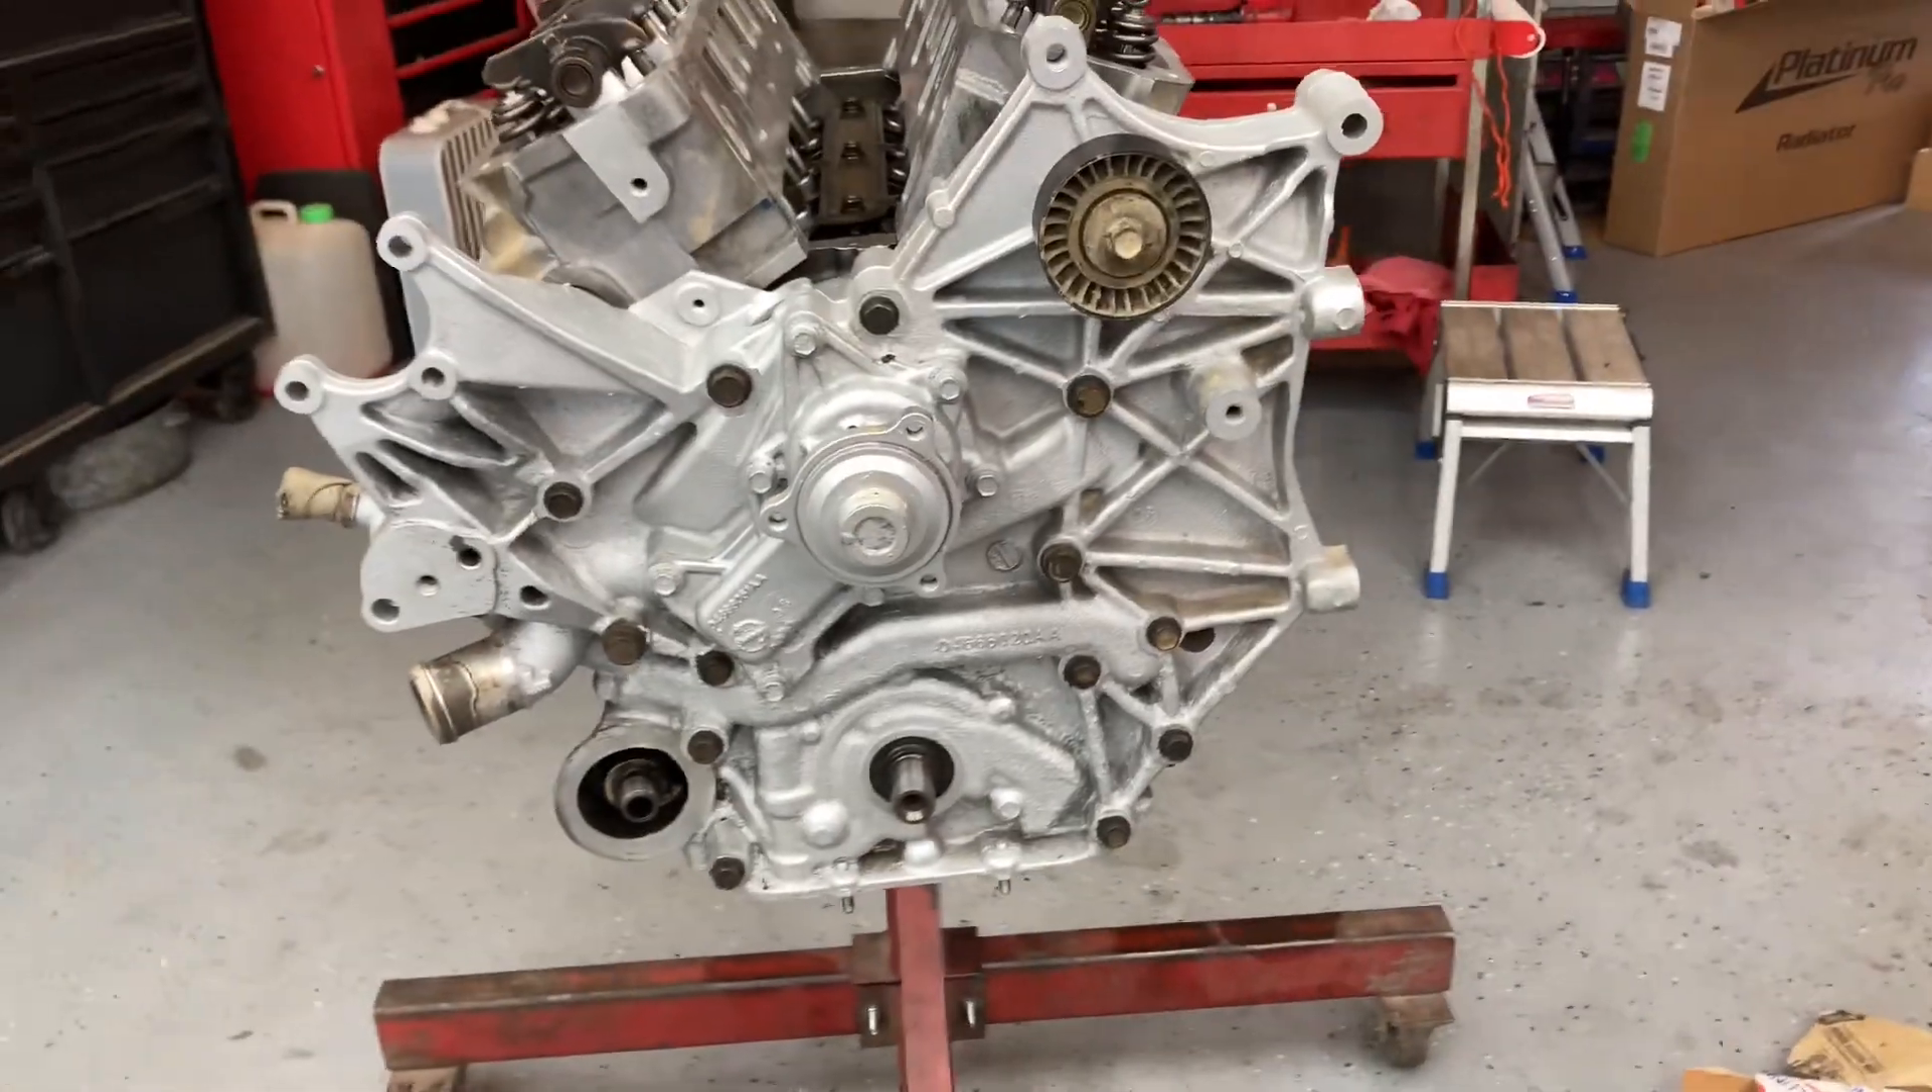Alright, just got the timing cover on, and, um, tightened all the bolts.